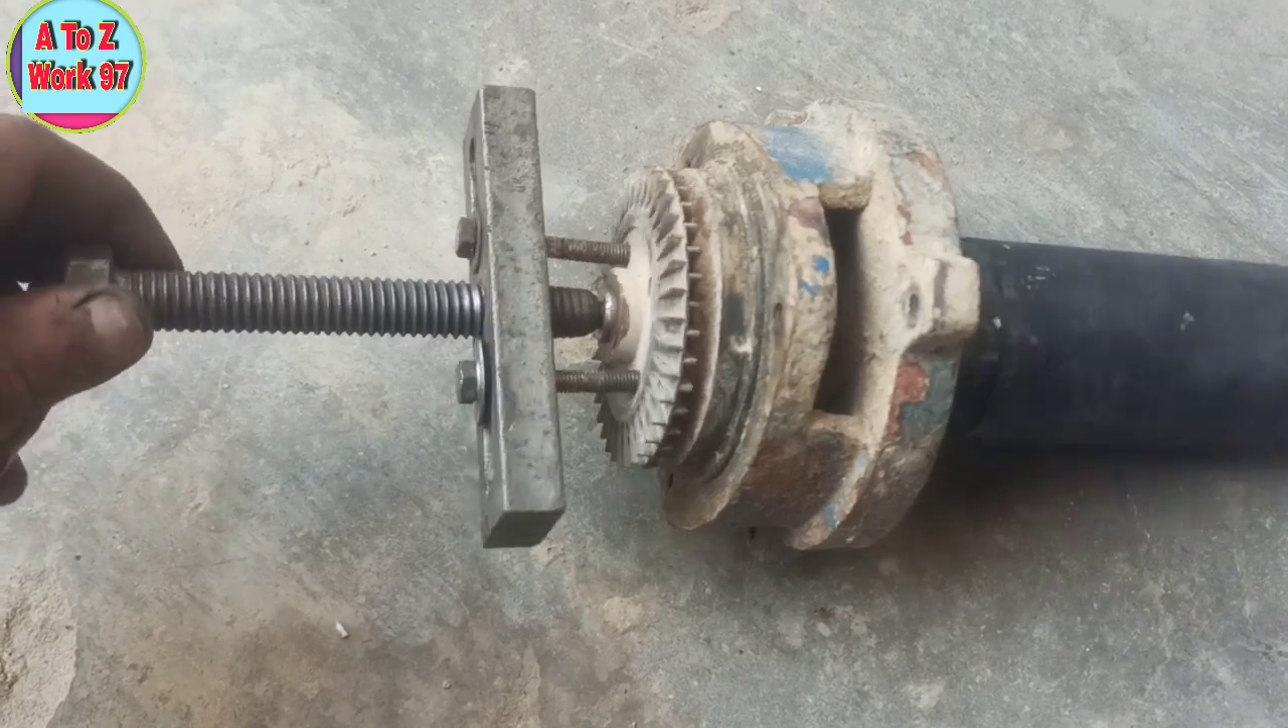ابھی ہمارا دوستو پولر لگ چکا ہے اب ہم ایمپیلر کو باہر نکالیں گے۔